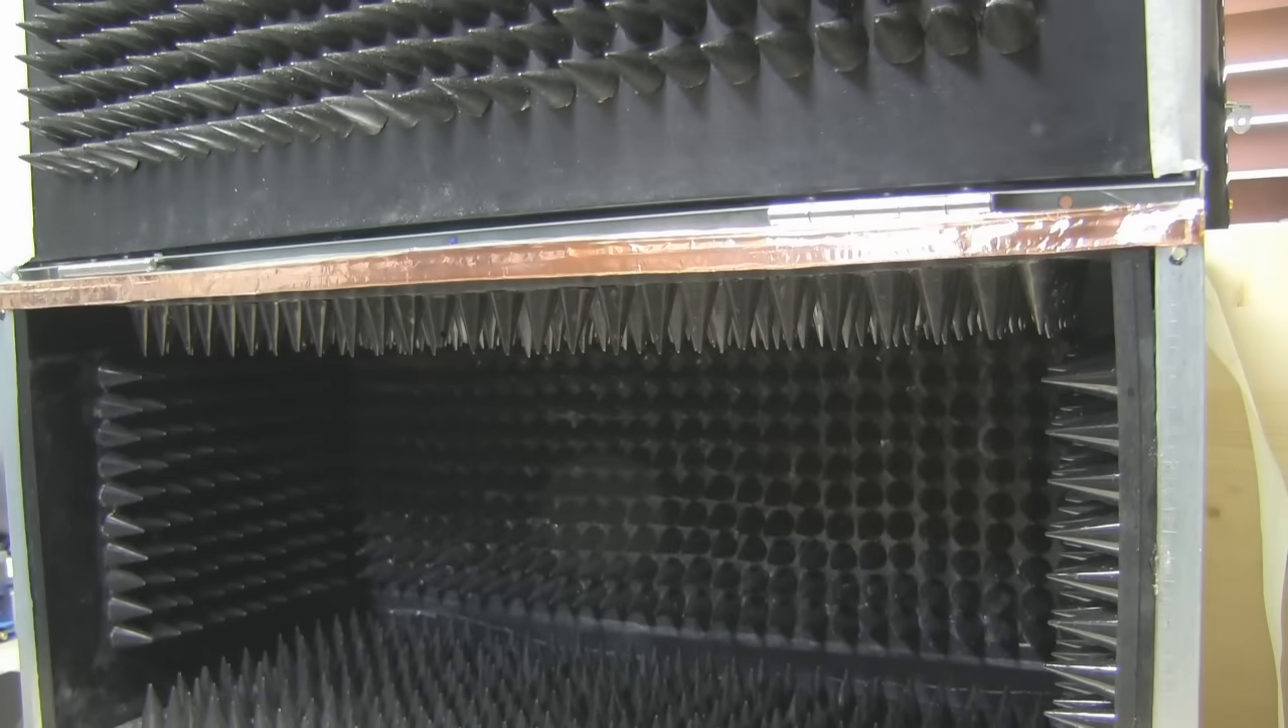I've now got all the tiles fitted in here and they each support each other and lock each other in place.